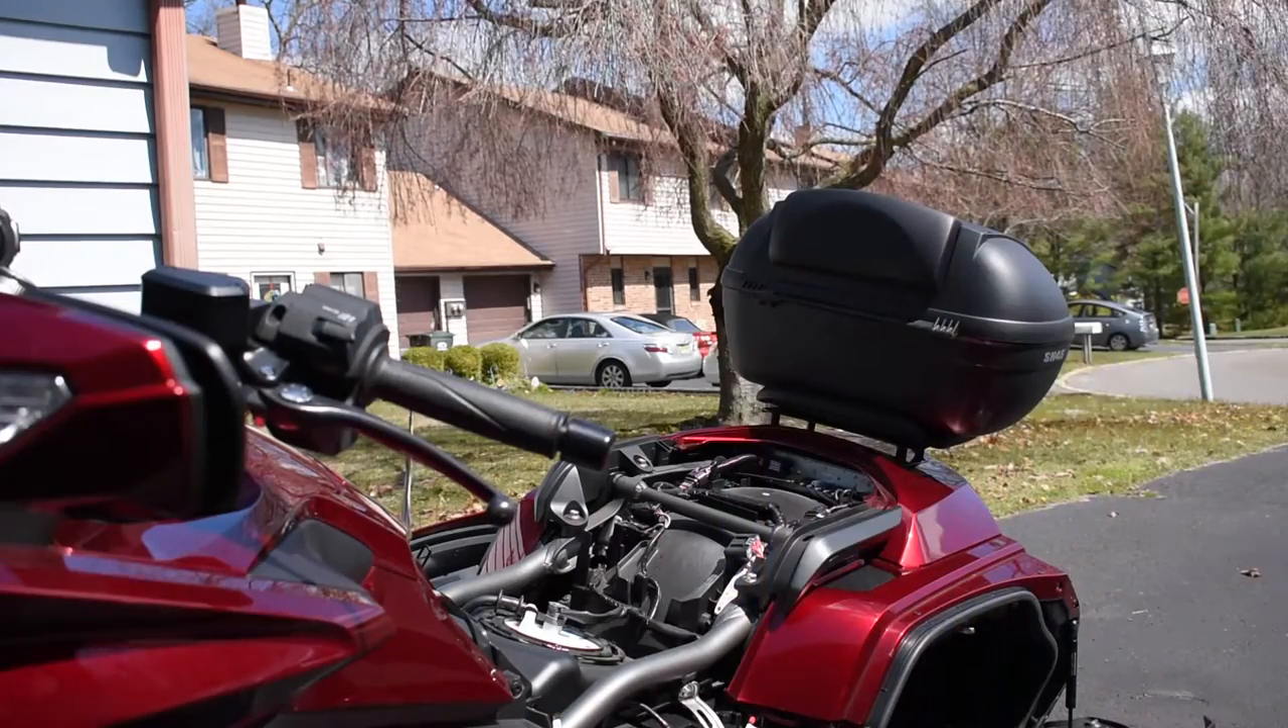There we go. The seat's off. The seat is off.